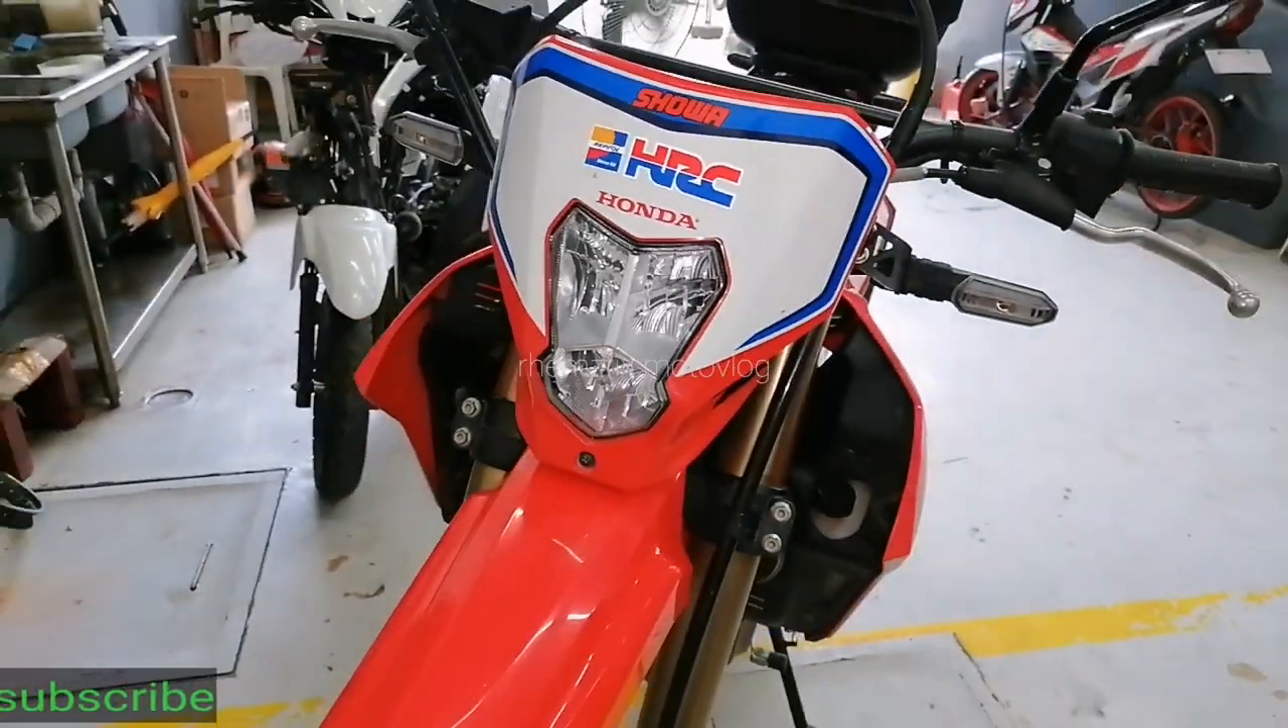Tapos na natin naibalik ang kanyang headlight.